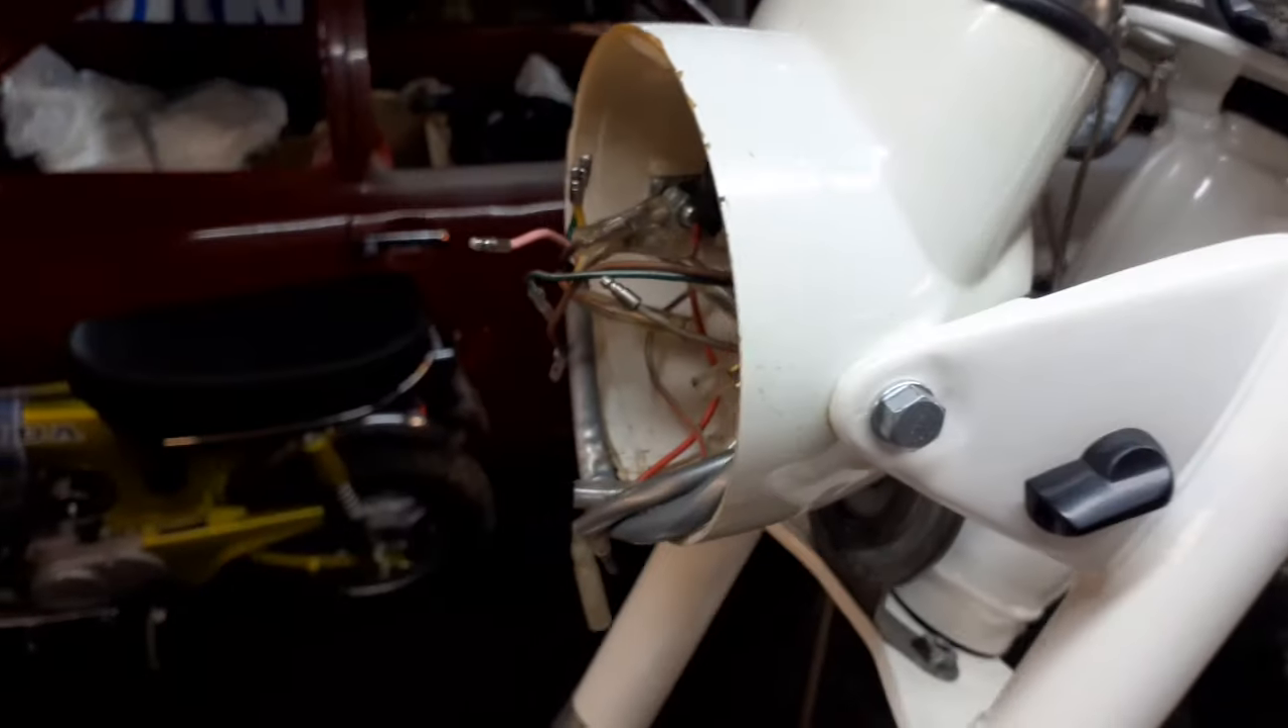I've got to do the headlight but again I'm going to try and find a decent one.